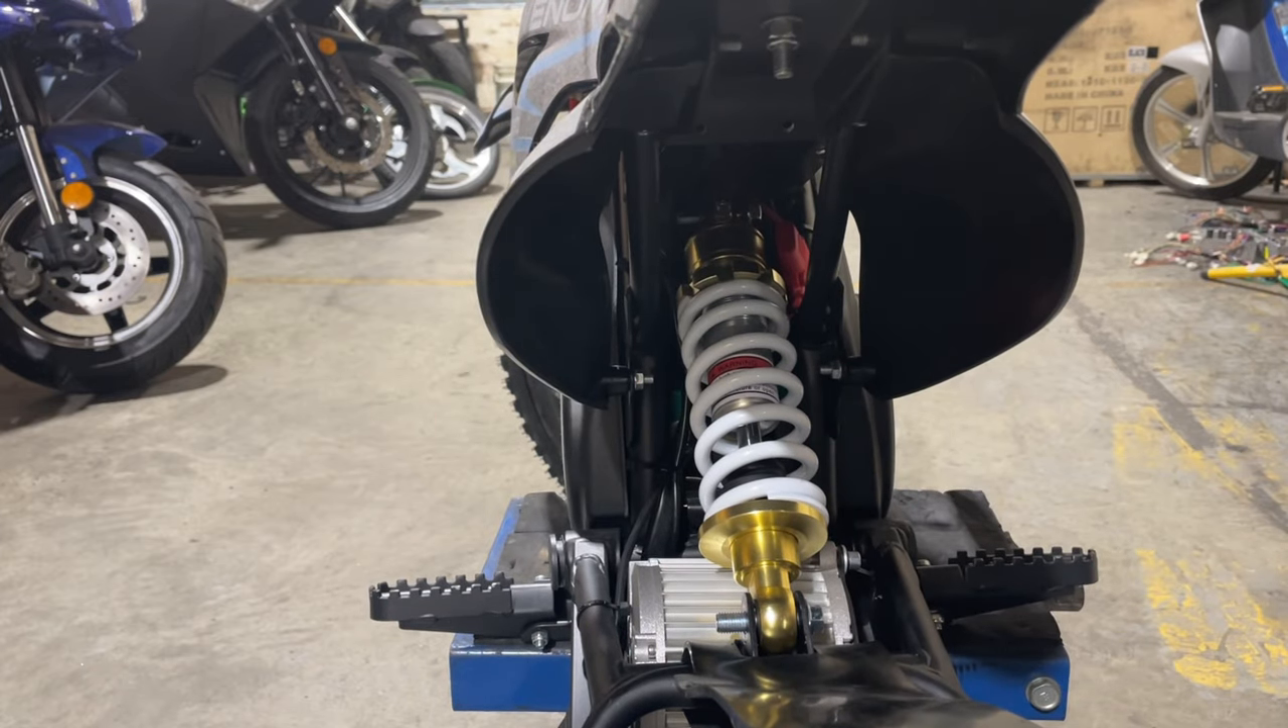And that's our rear shock back on.